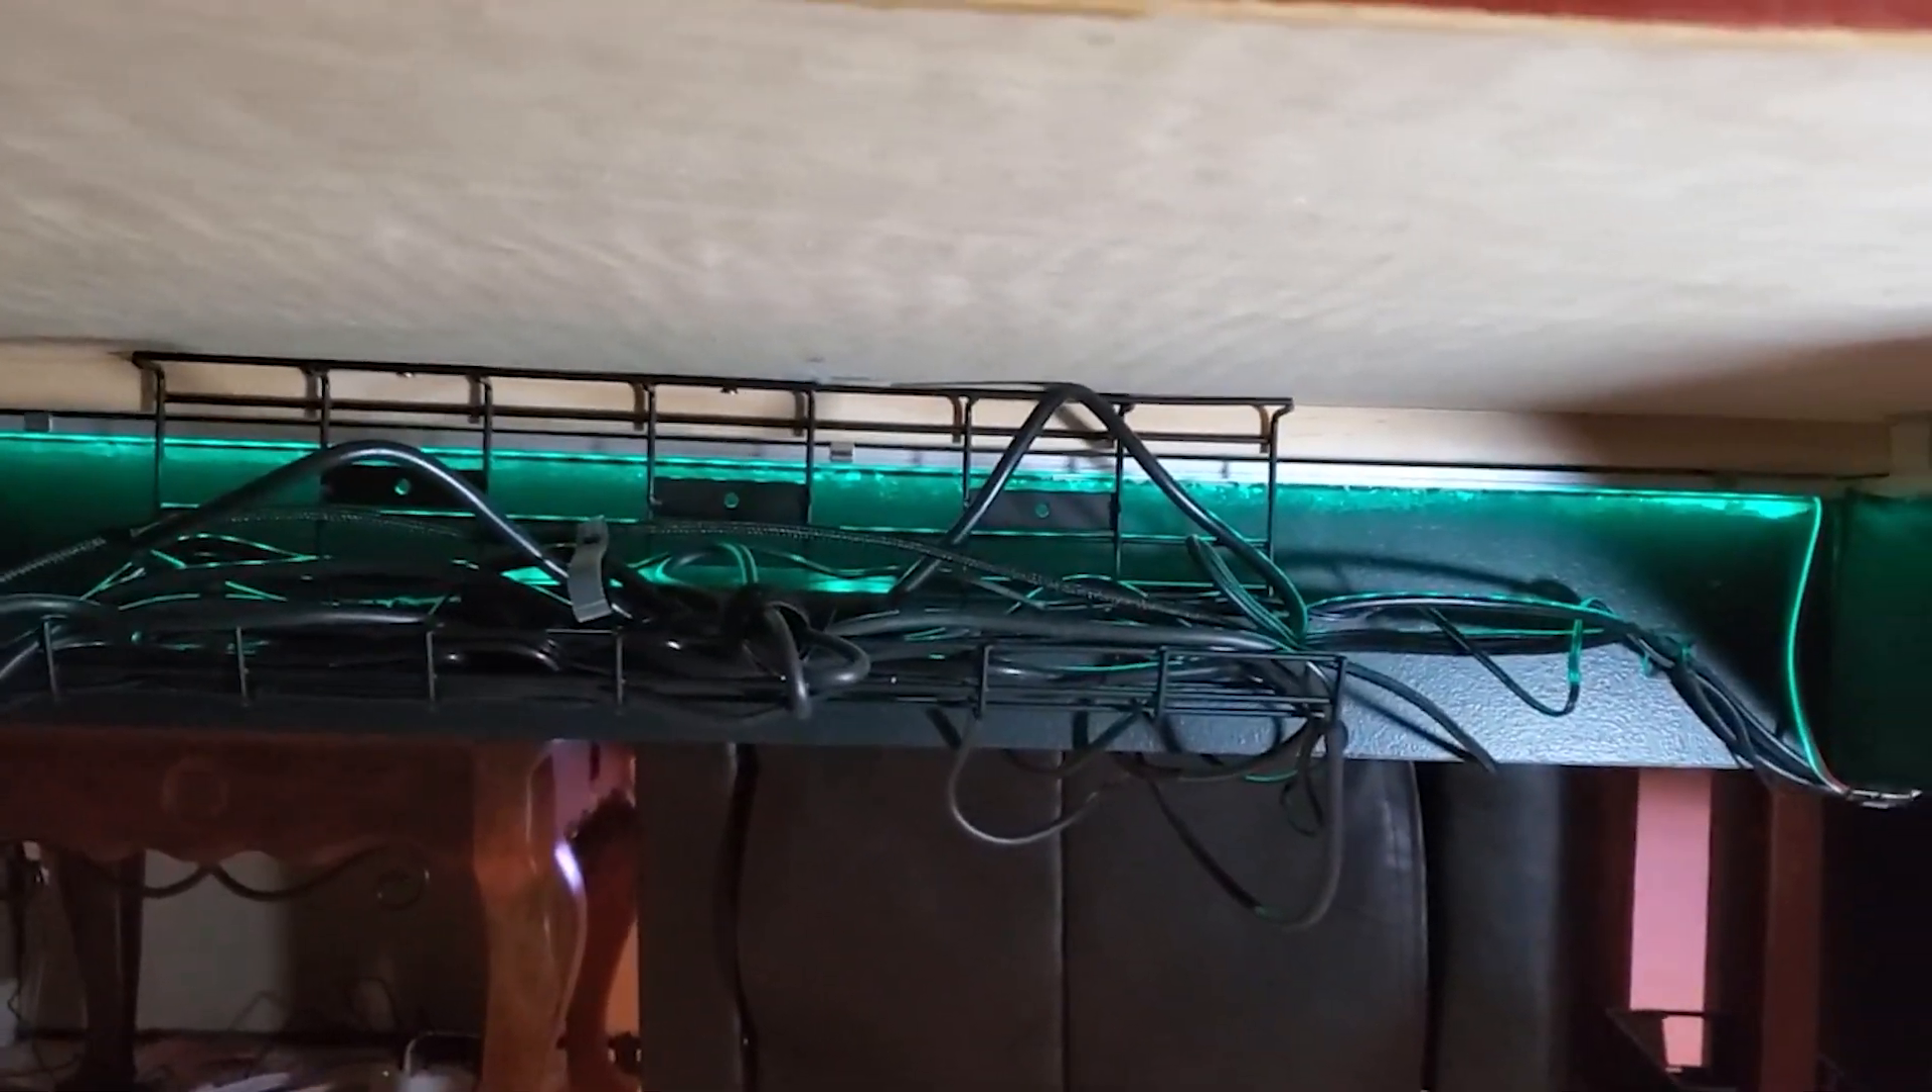But you'll also notice my wiring racks are in place.